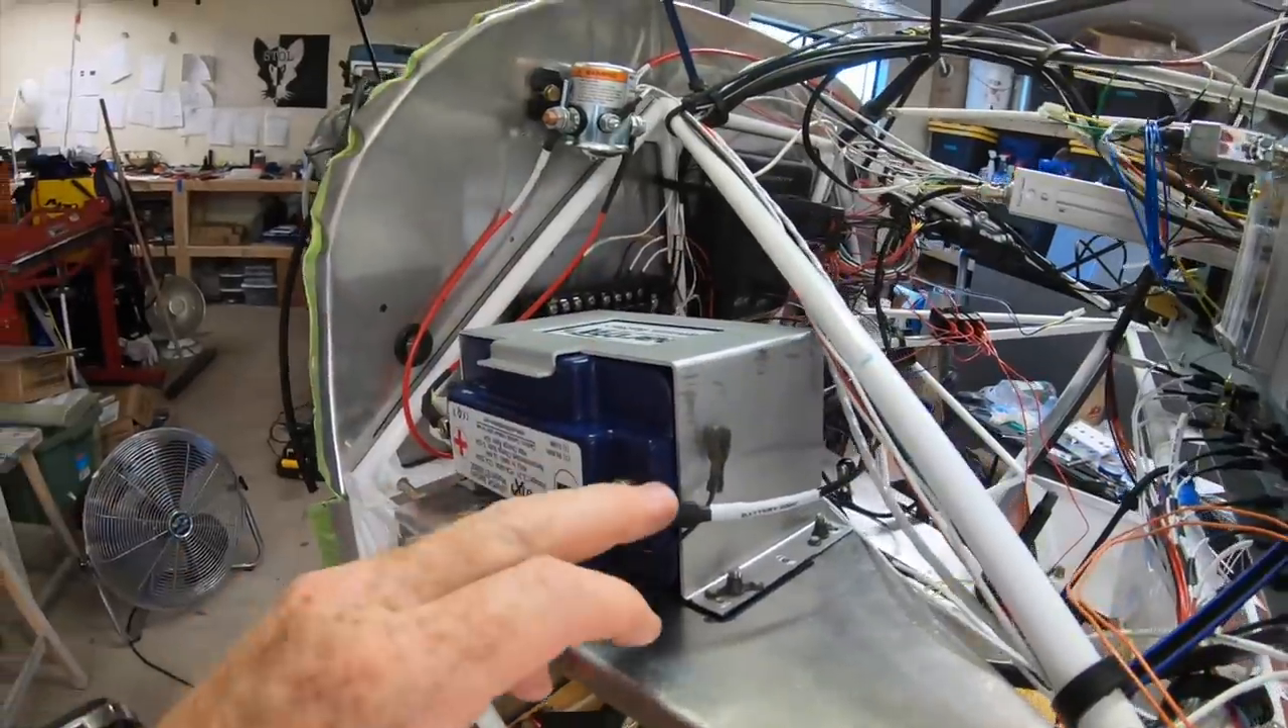Battery's now mounted in place.